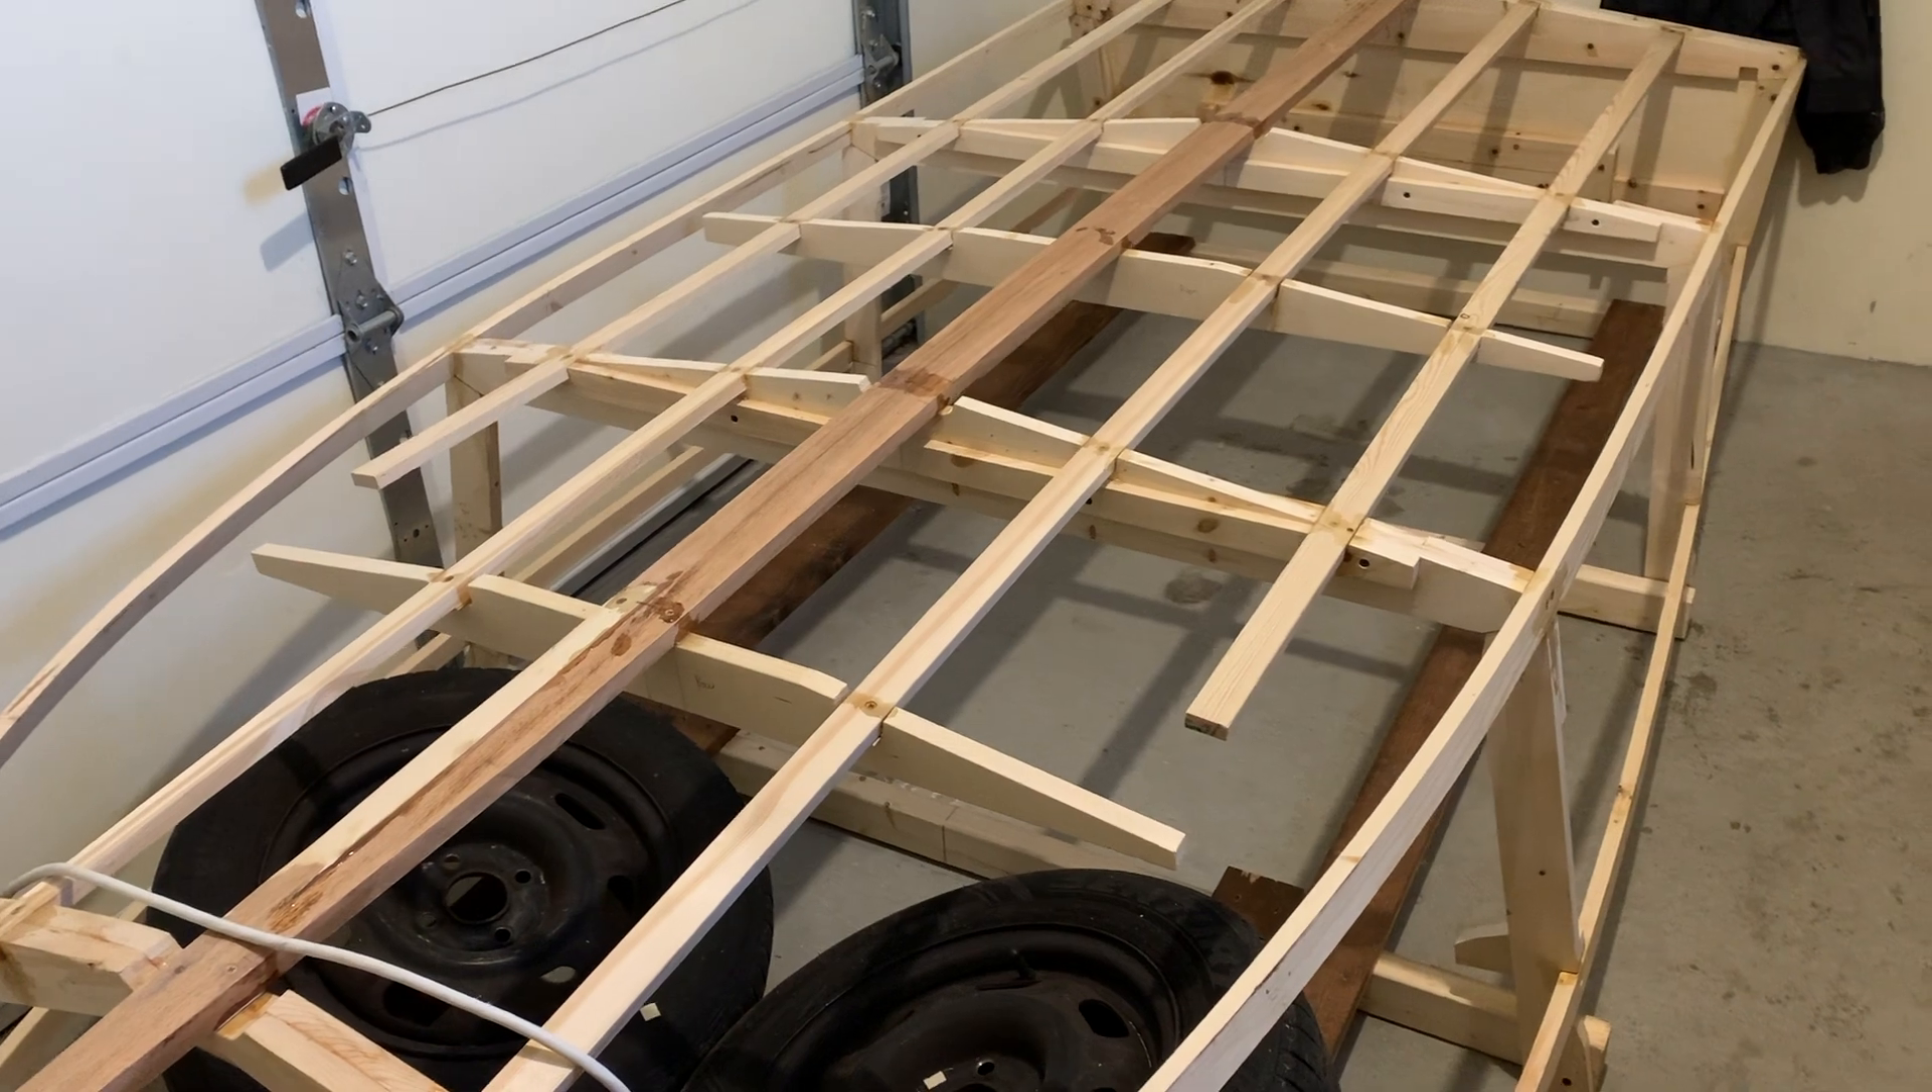At this point the structure of the boat is now built.